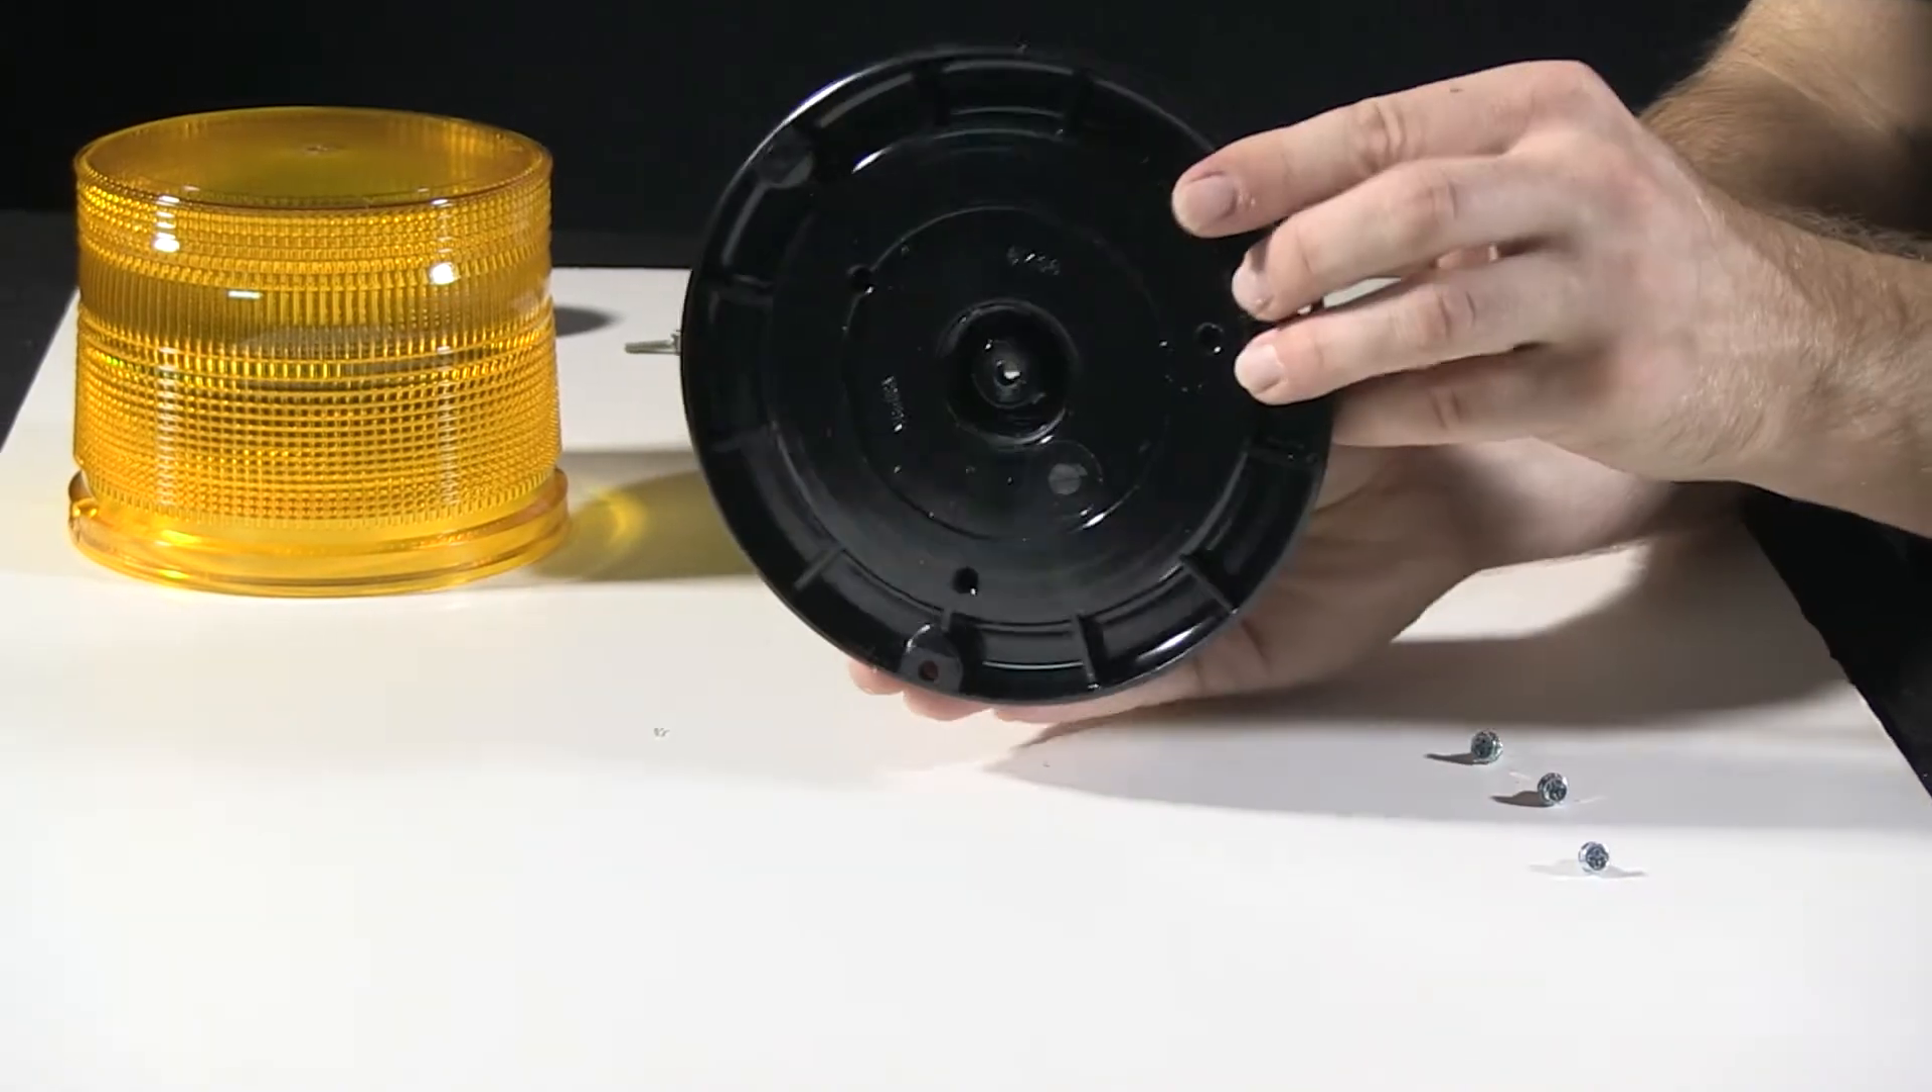So here's your polycarbonate base assembly, completely free of all the other components.